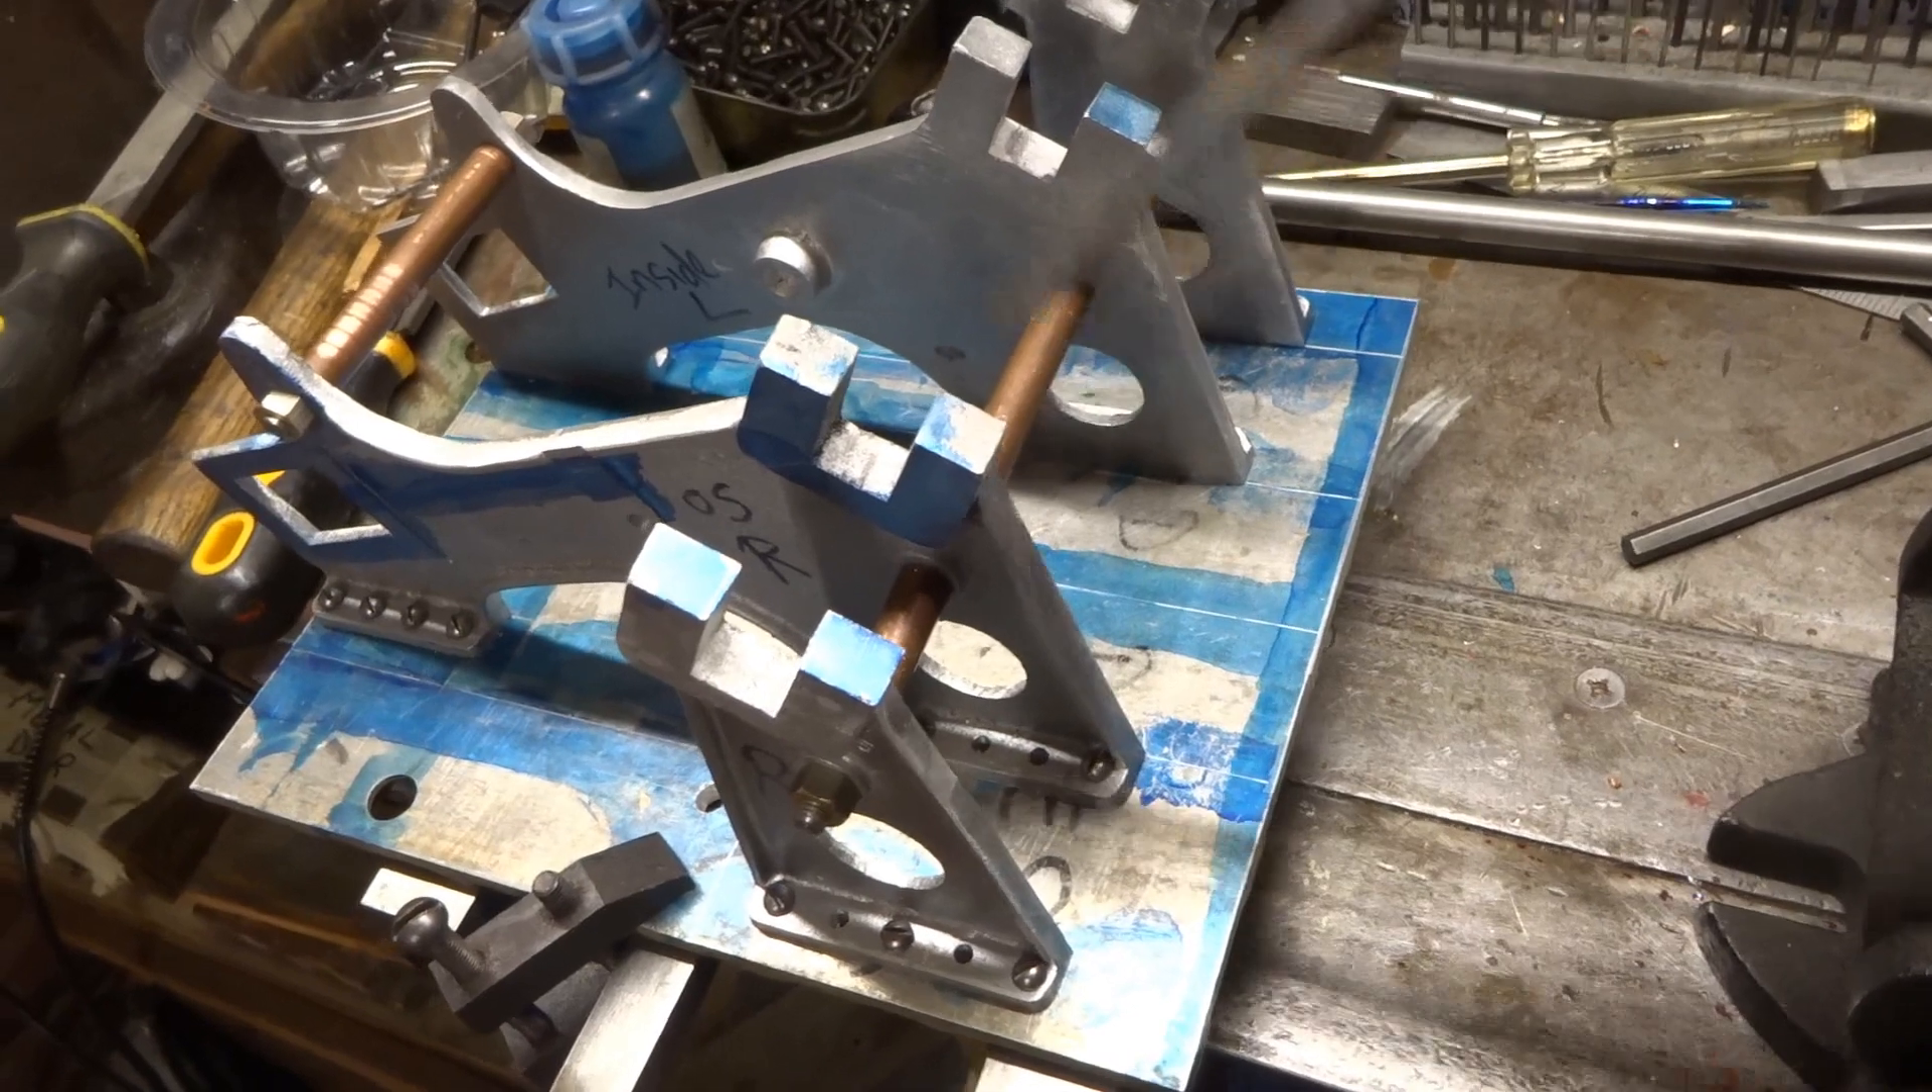I've got the side frames of this engine lined up and screwed to the base plate.